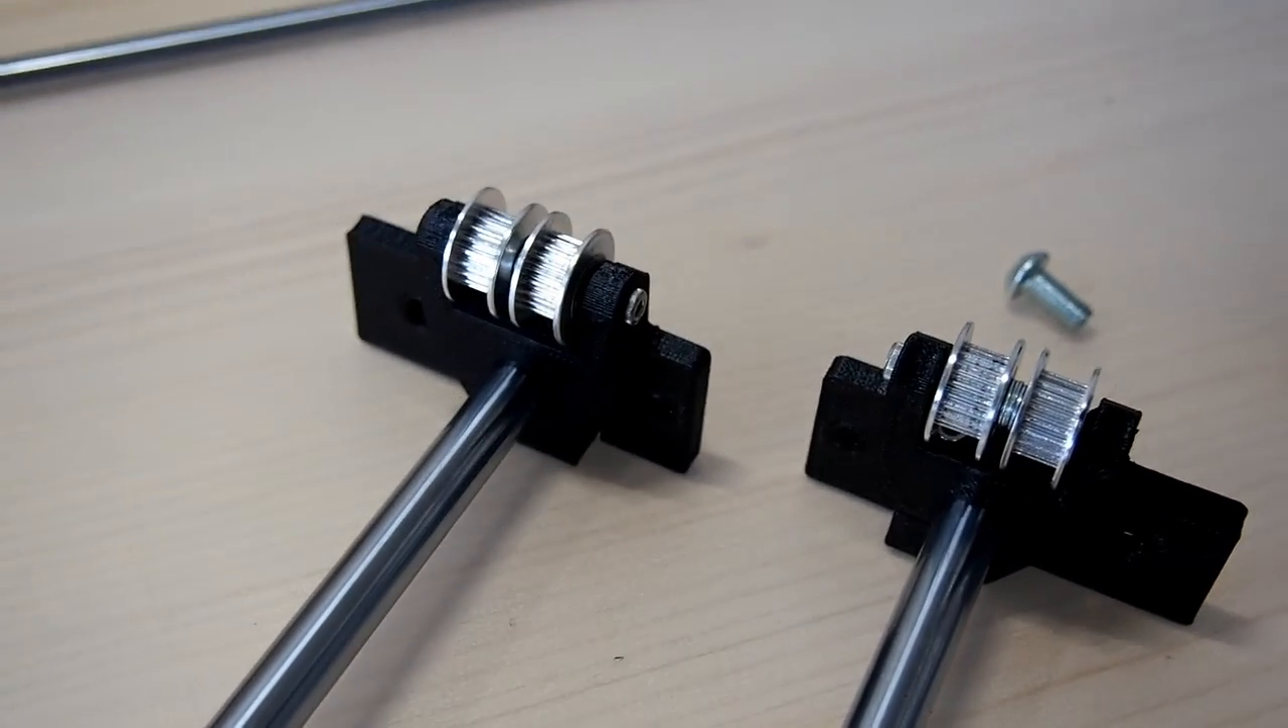And here we have the assembled XY idler brackets.